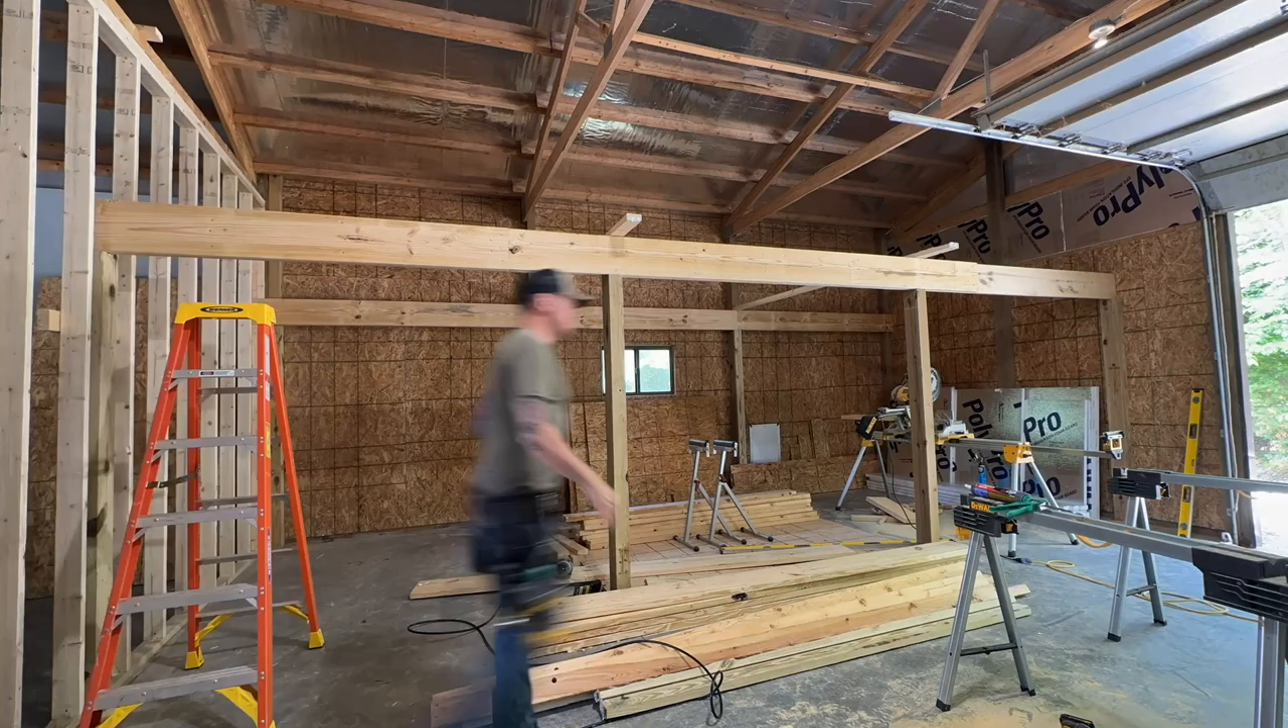All right. I got the headers up. They're glued and screwed.